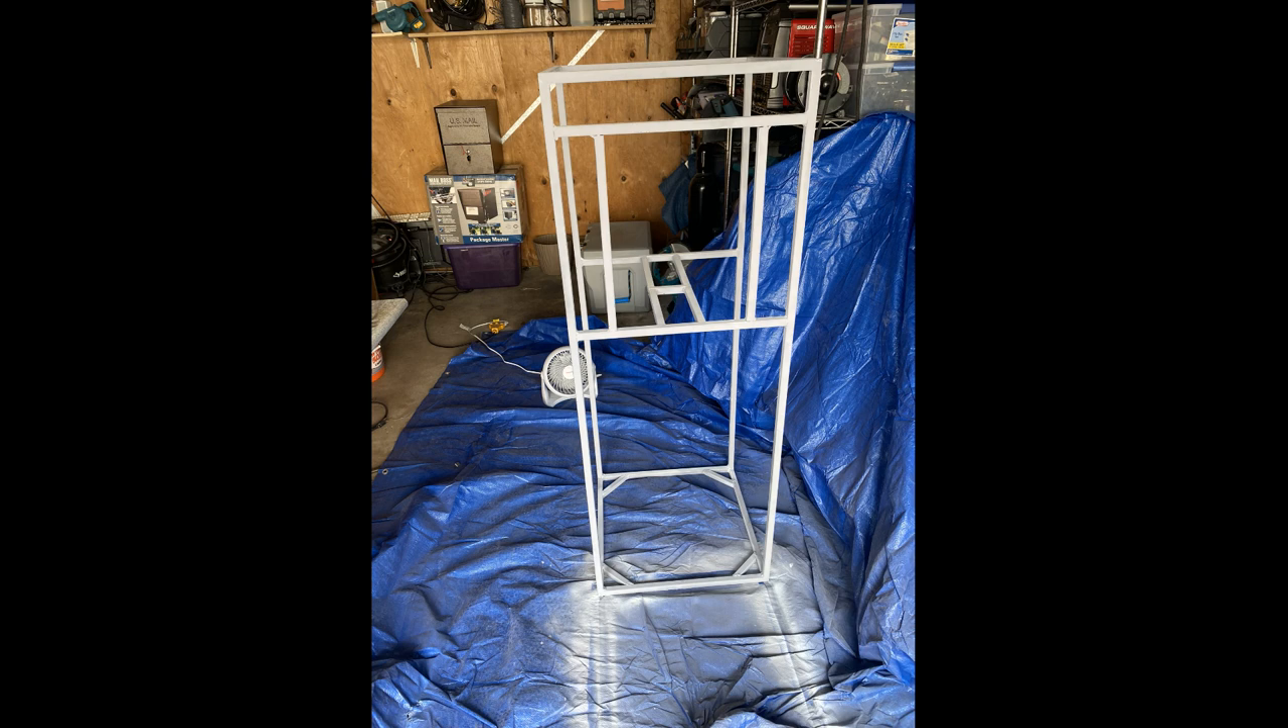We completed the mailbox frame as you can see here and hit it with a coat of primer.